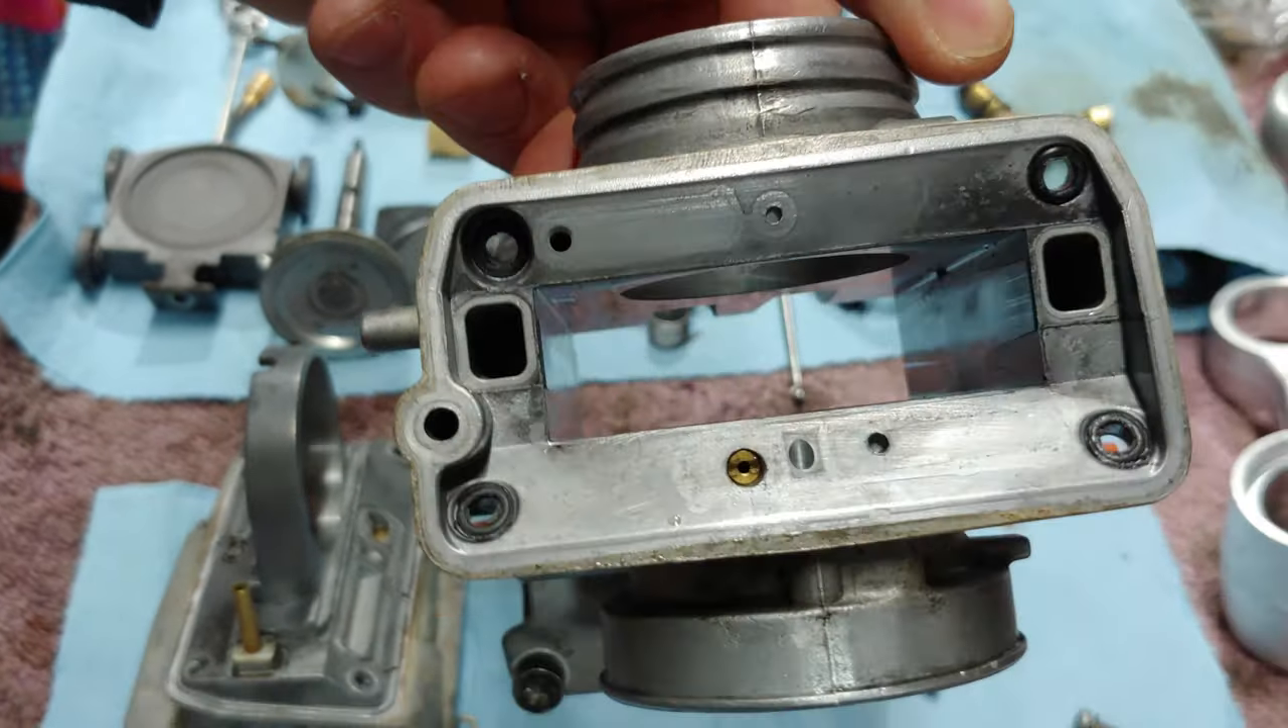This is the main portion of the carburetor. I have separated the two halves.